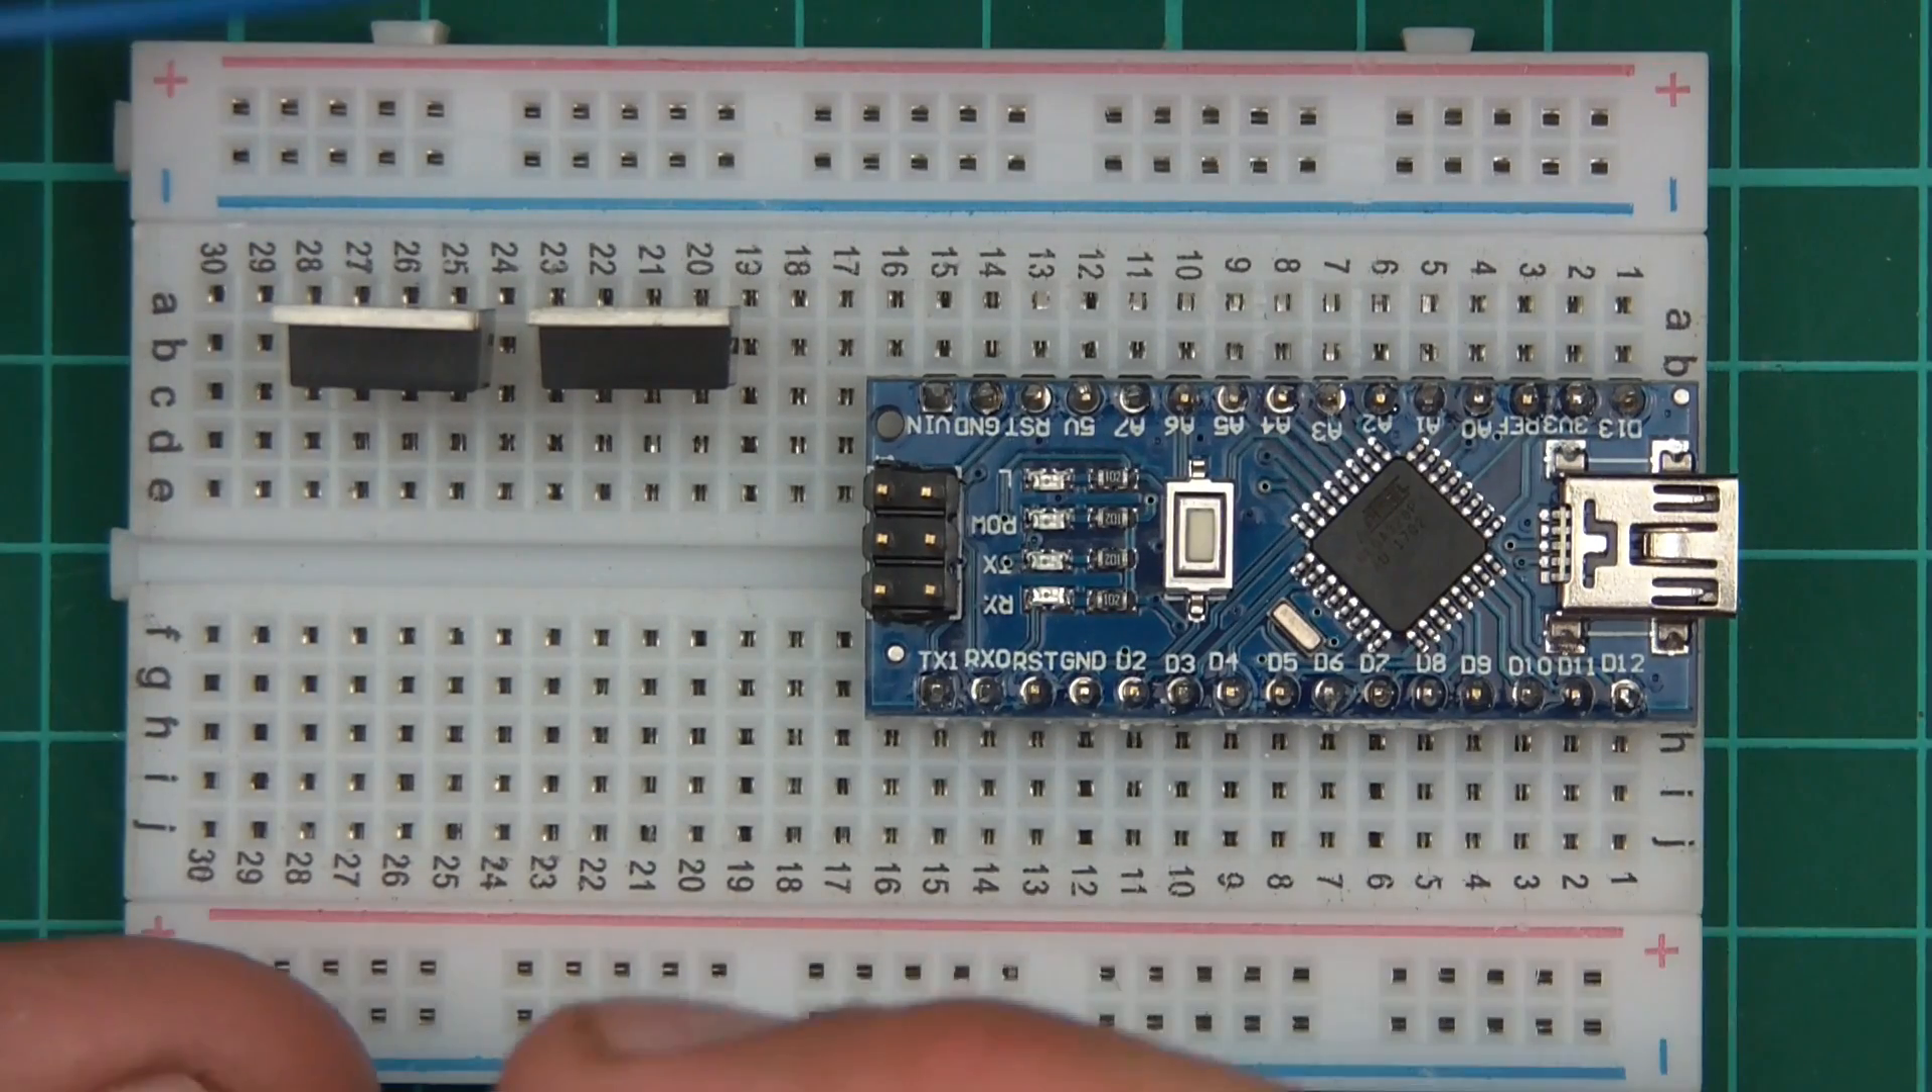So I've got the two transistors in place.